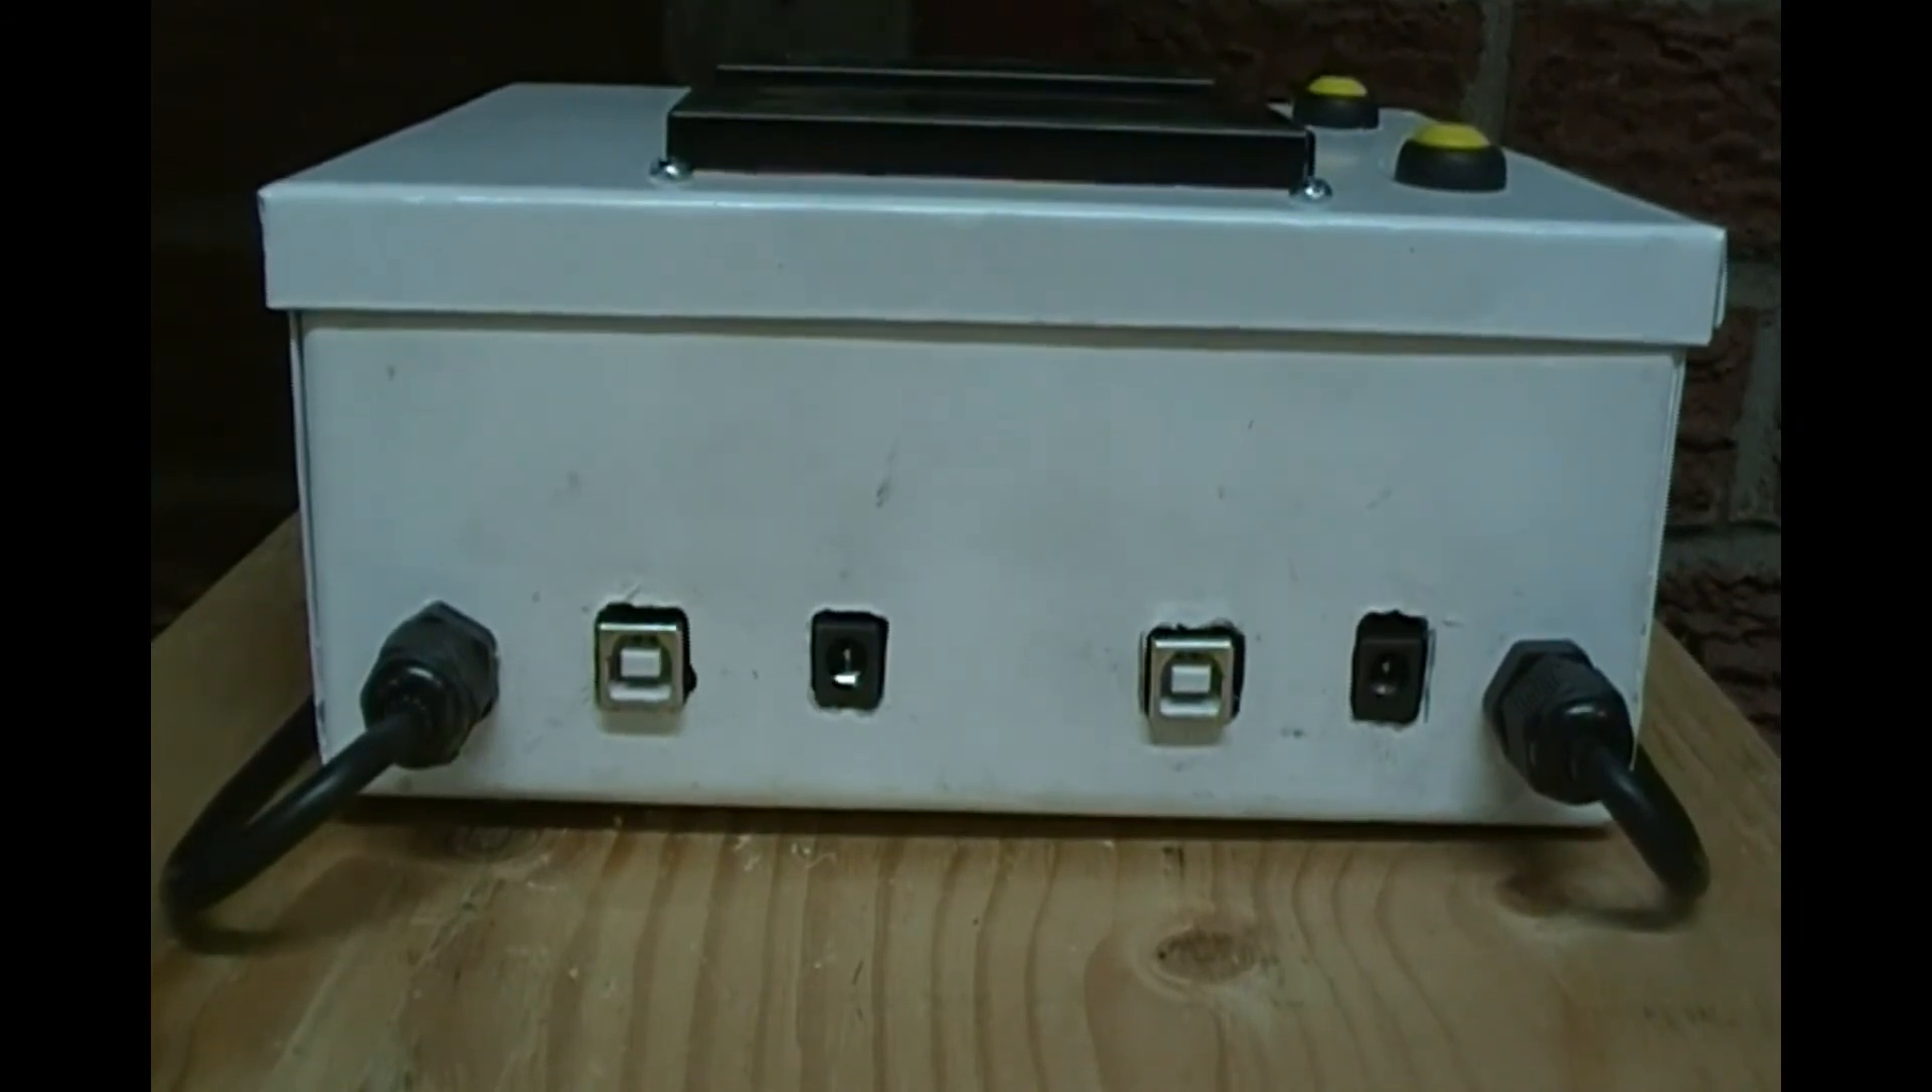I drilled and filed holes in my box until the Arduino's electrical connectors fit properly through the holes.